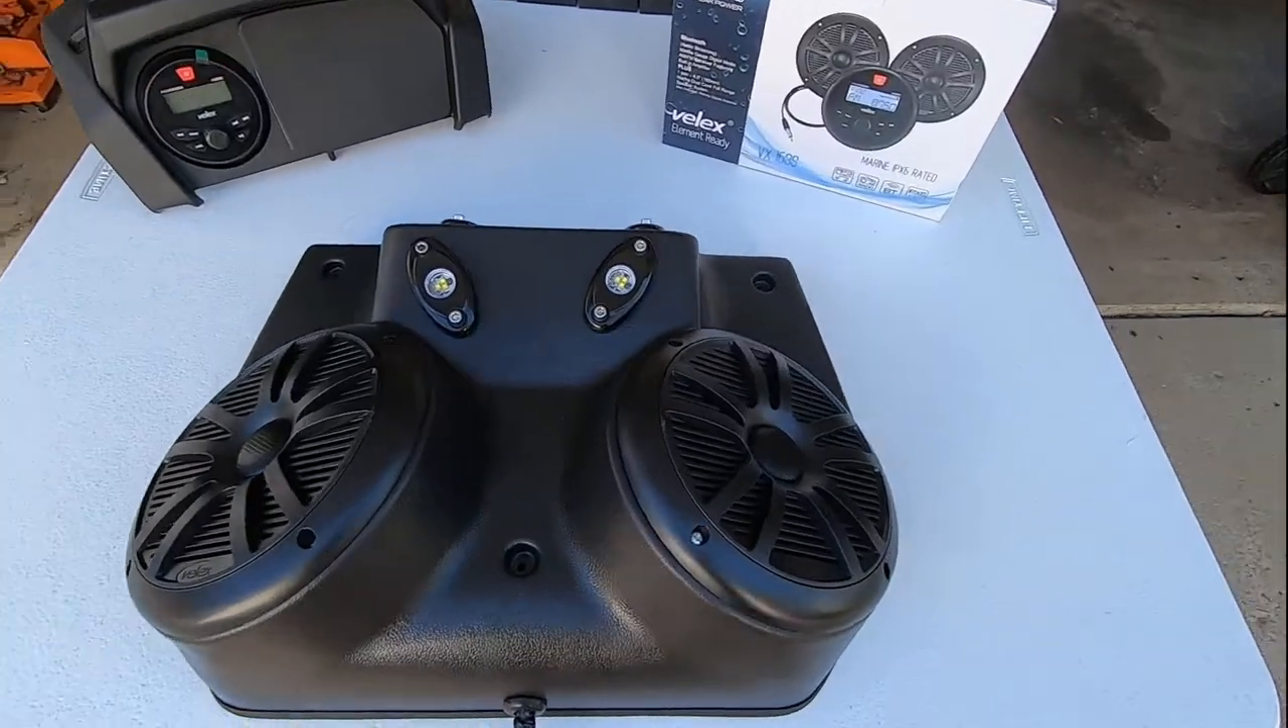All right, so I got the six and a halfs installed in the ceiling console here.